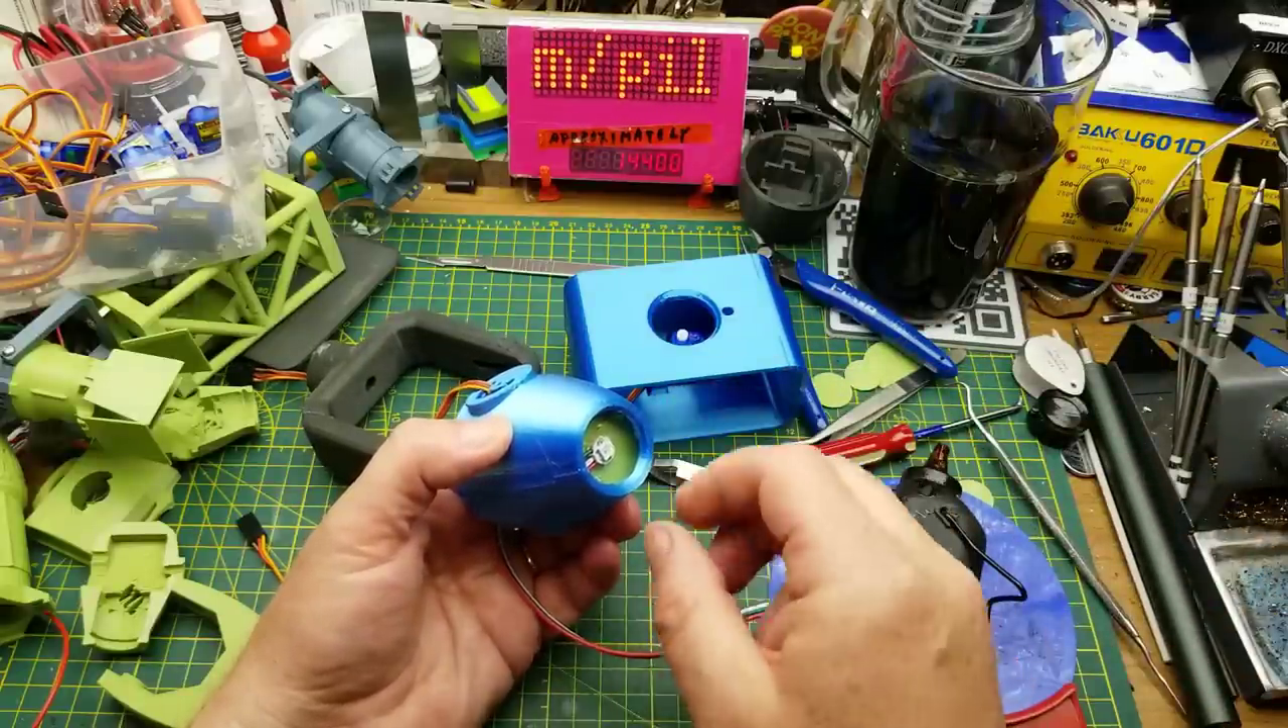Notice that i don't have the lens in there.